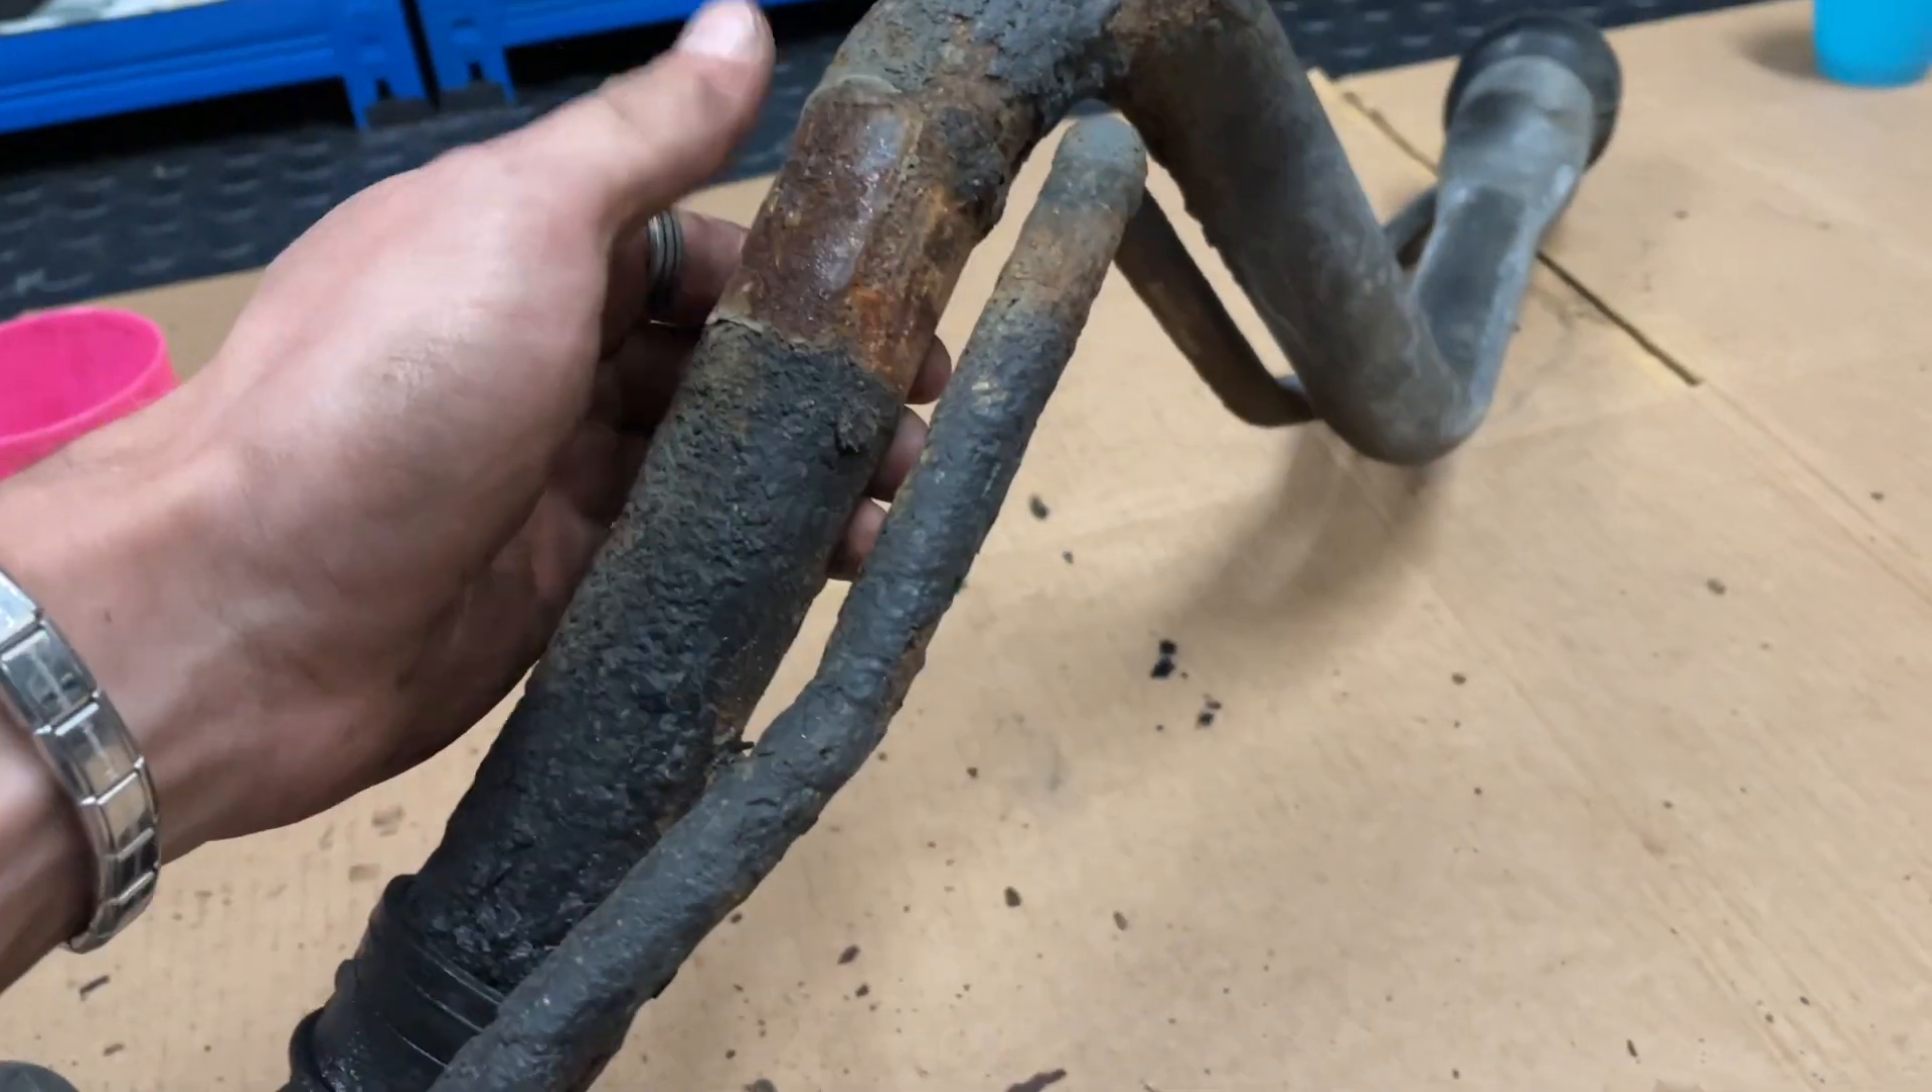I've taken out the old fuel filler neck.